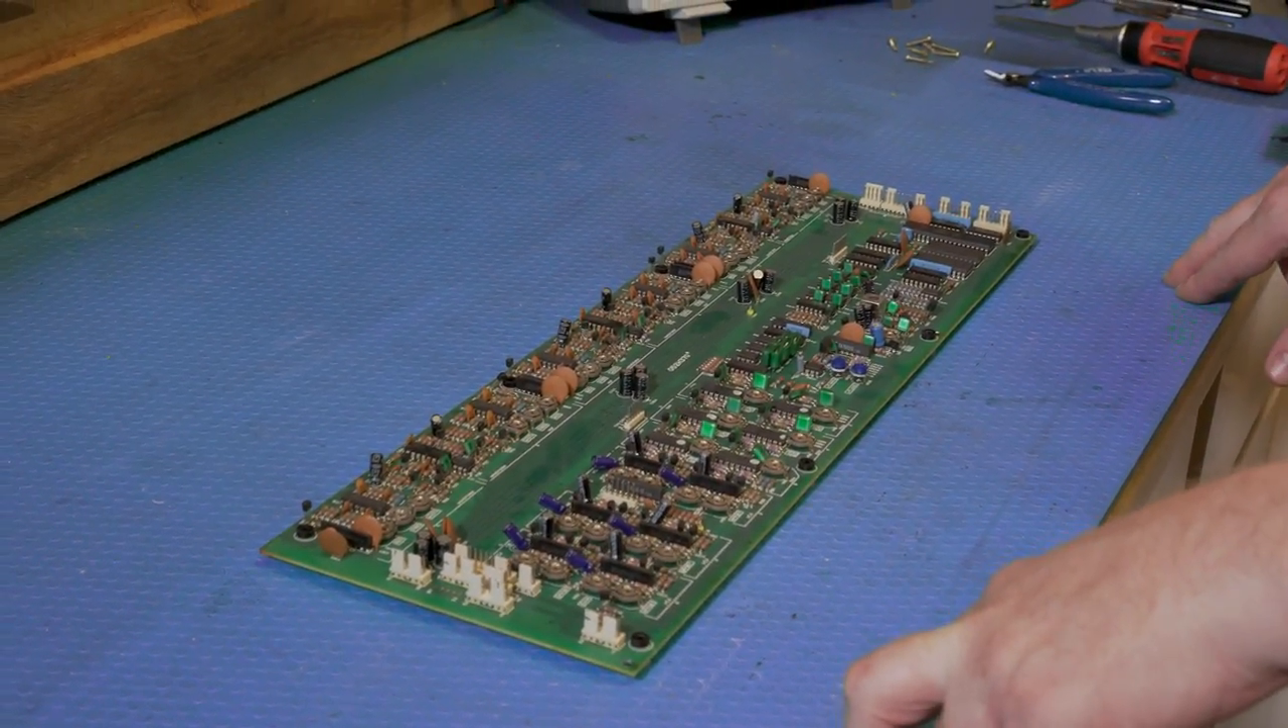All right so we've got the the voice board removed from the Juno 6 and just wanted to go over it a bit here.